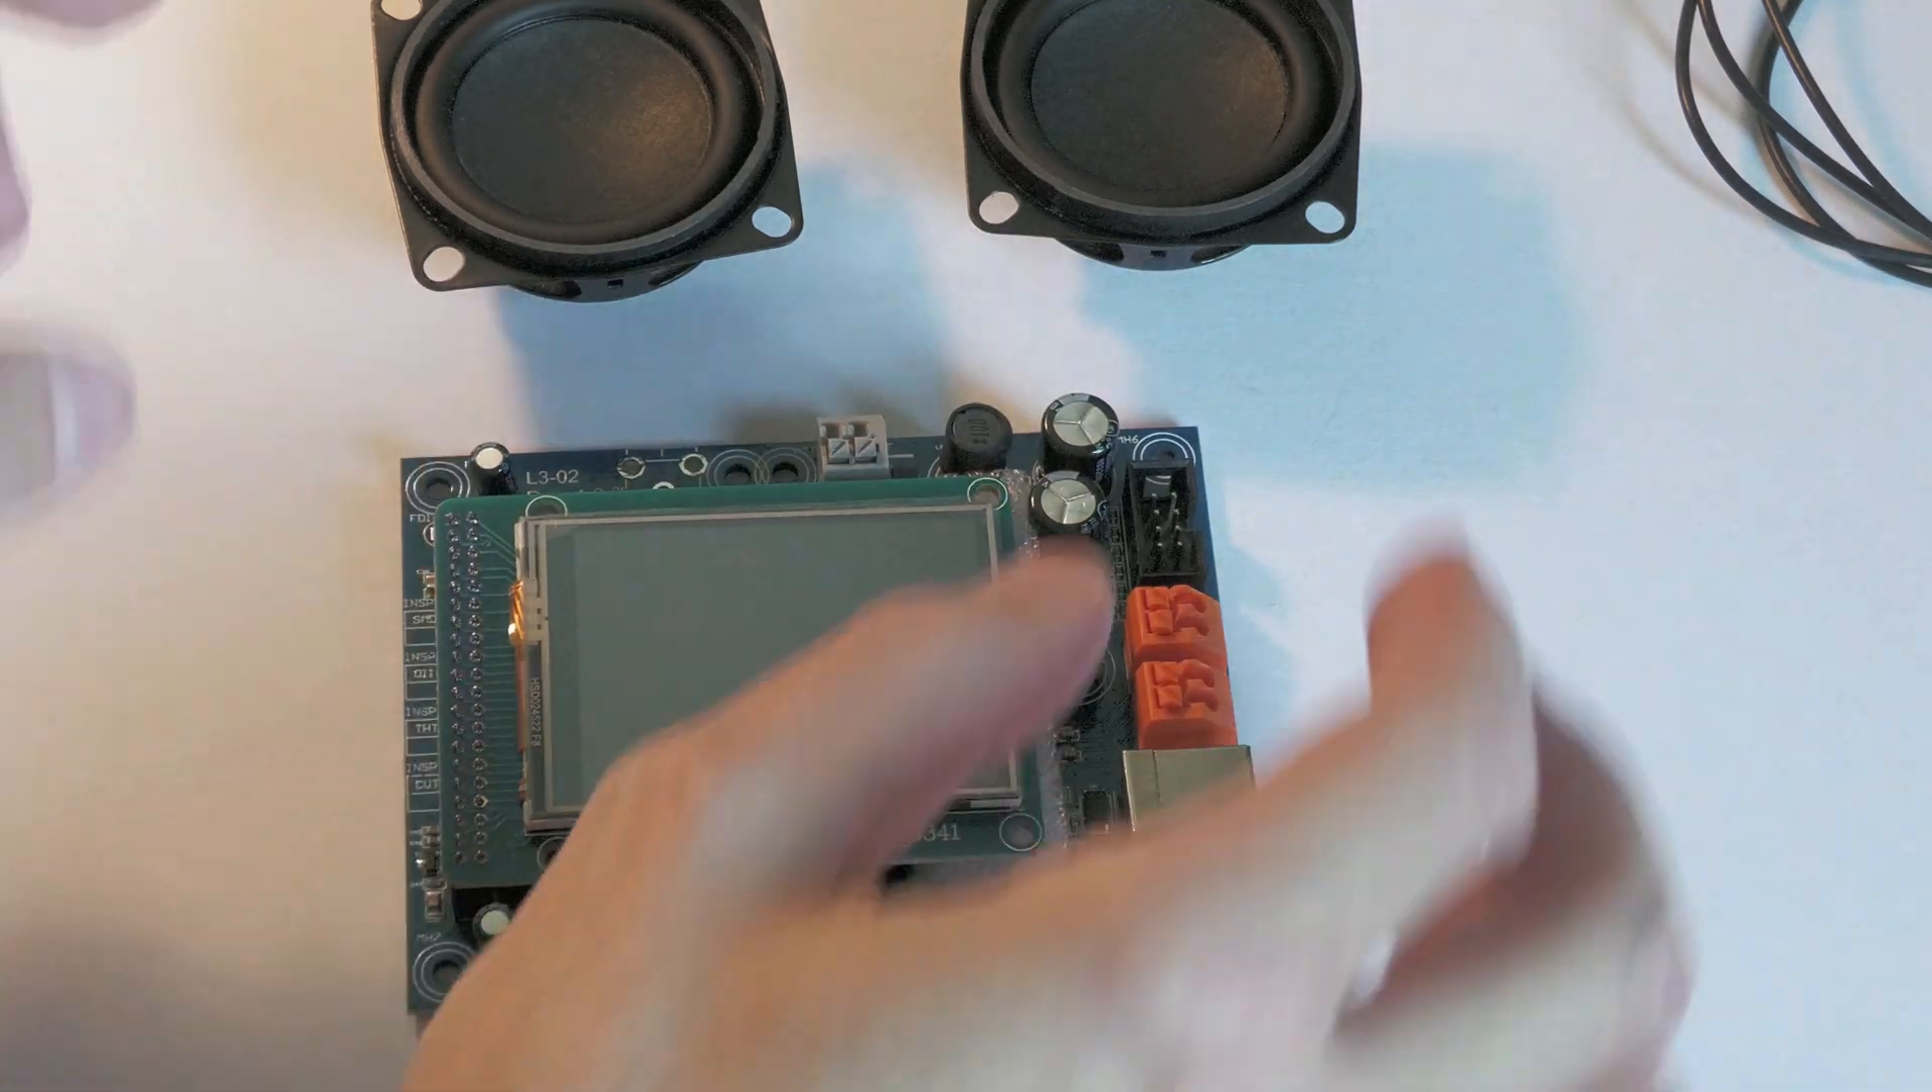Fehlt nur noch die Stromversorgung. Die kommen dann hier an diese beiden grauen Klemmen.